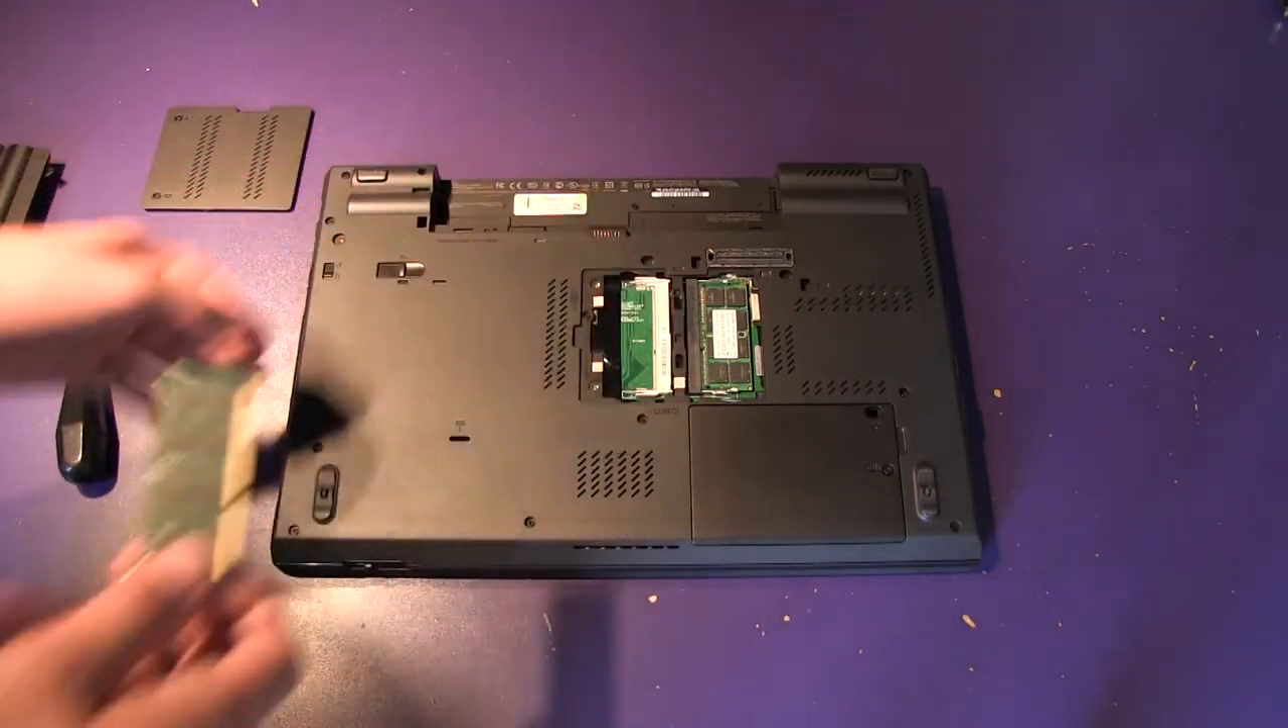So there's one stick of RAM already in there we're gonna put this second one in.